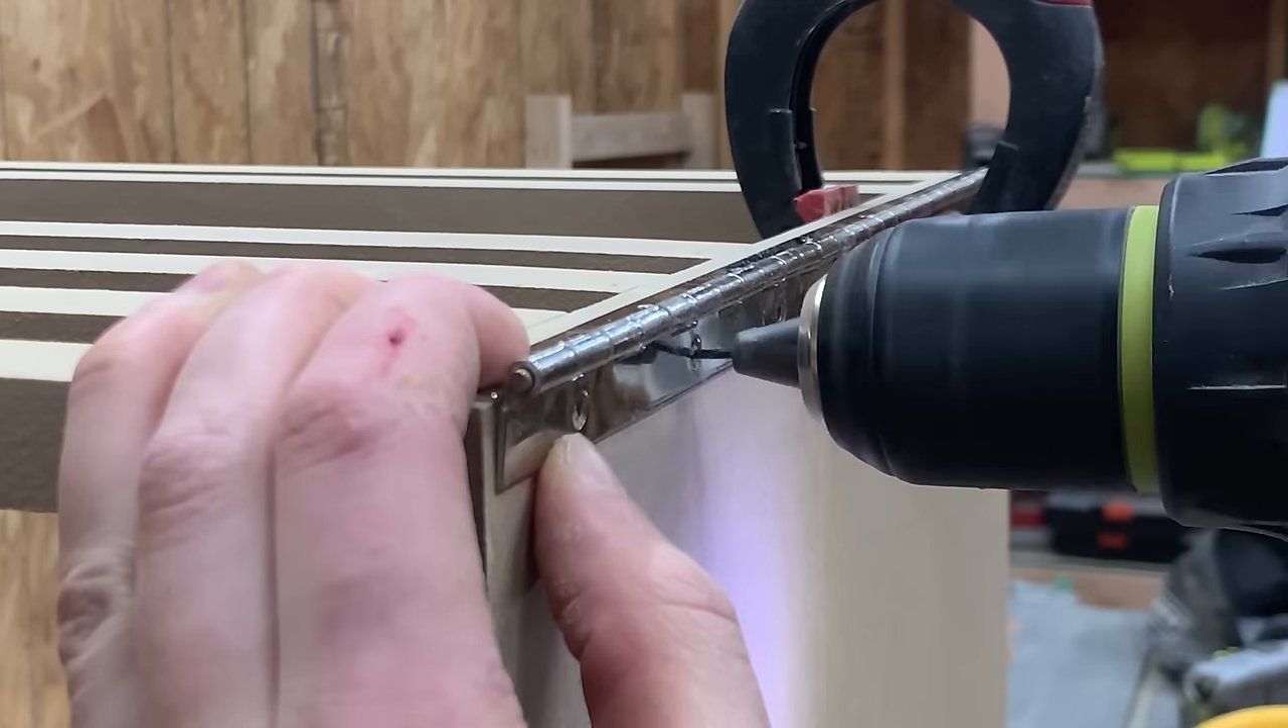With the hinge down to size we clamped it on the box and pre-drilled holes before installing the hinge with the included screws.